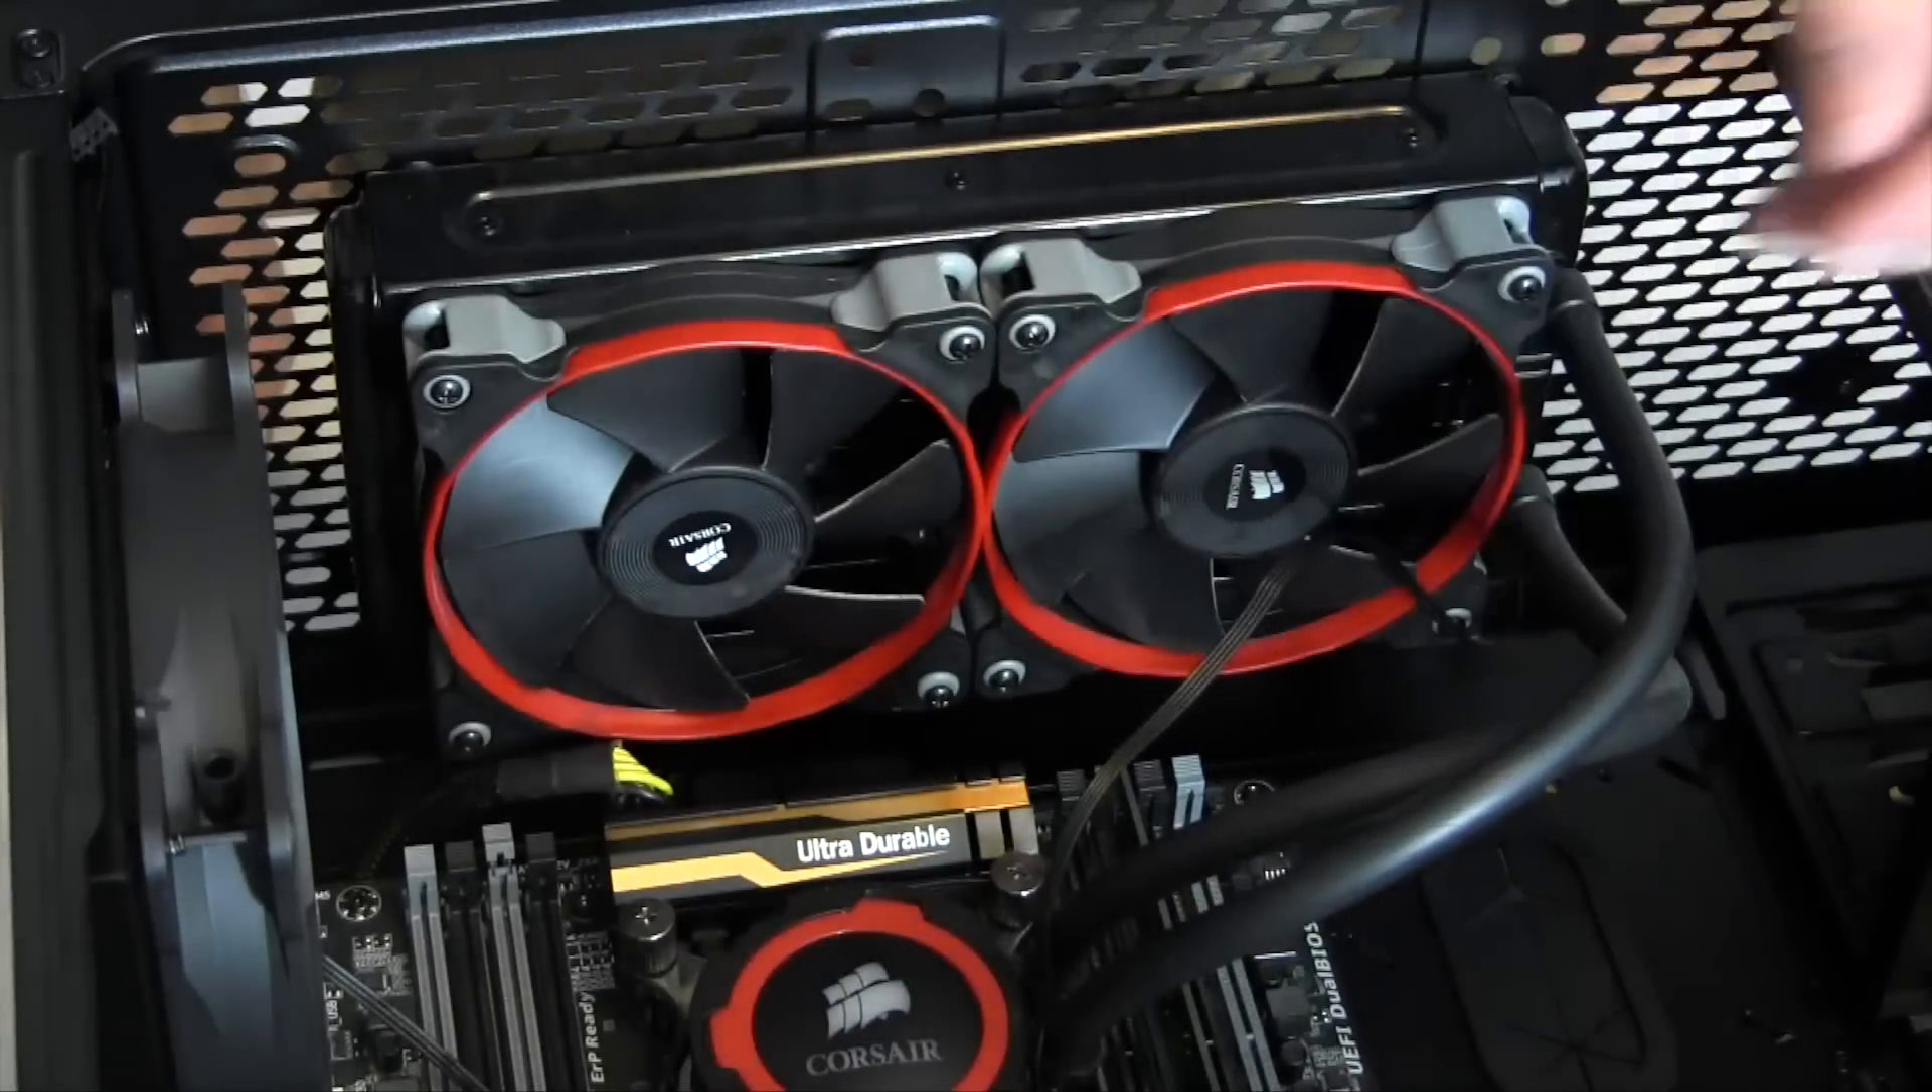After screwing the fans into place, we now have to plug the fans into the motherboard.